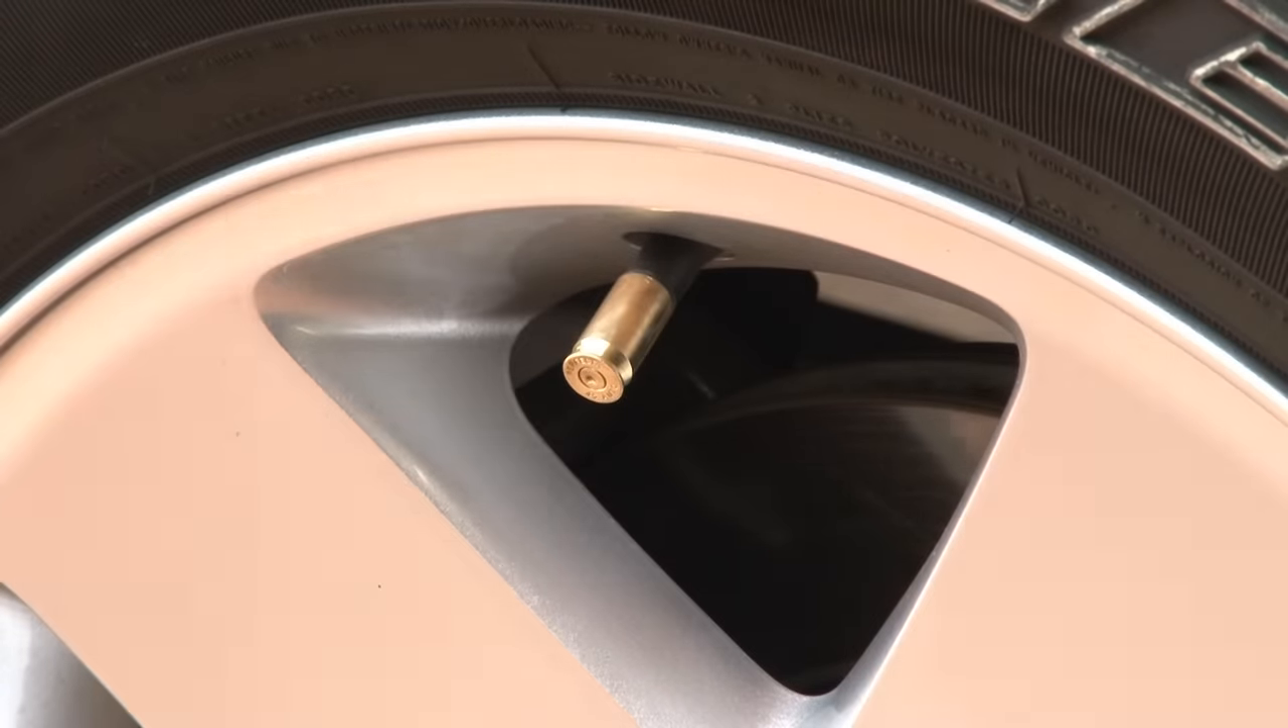And I've just turned ordinary tire valve caps into ones that are much cooler for my Jeep.